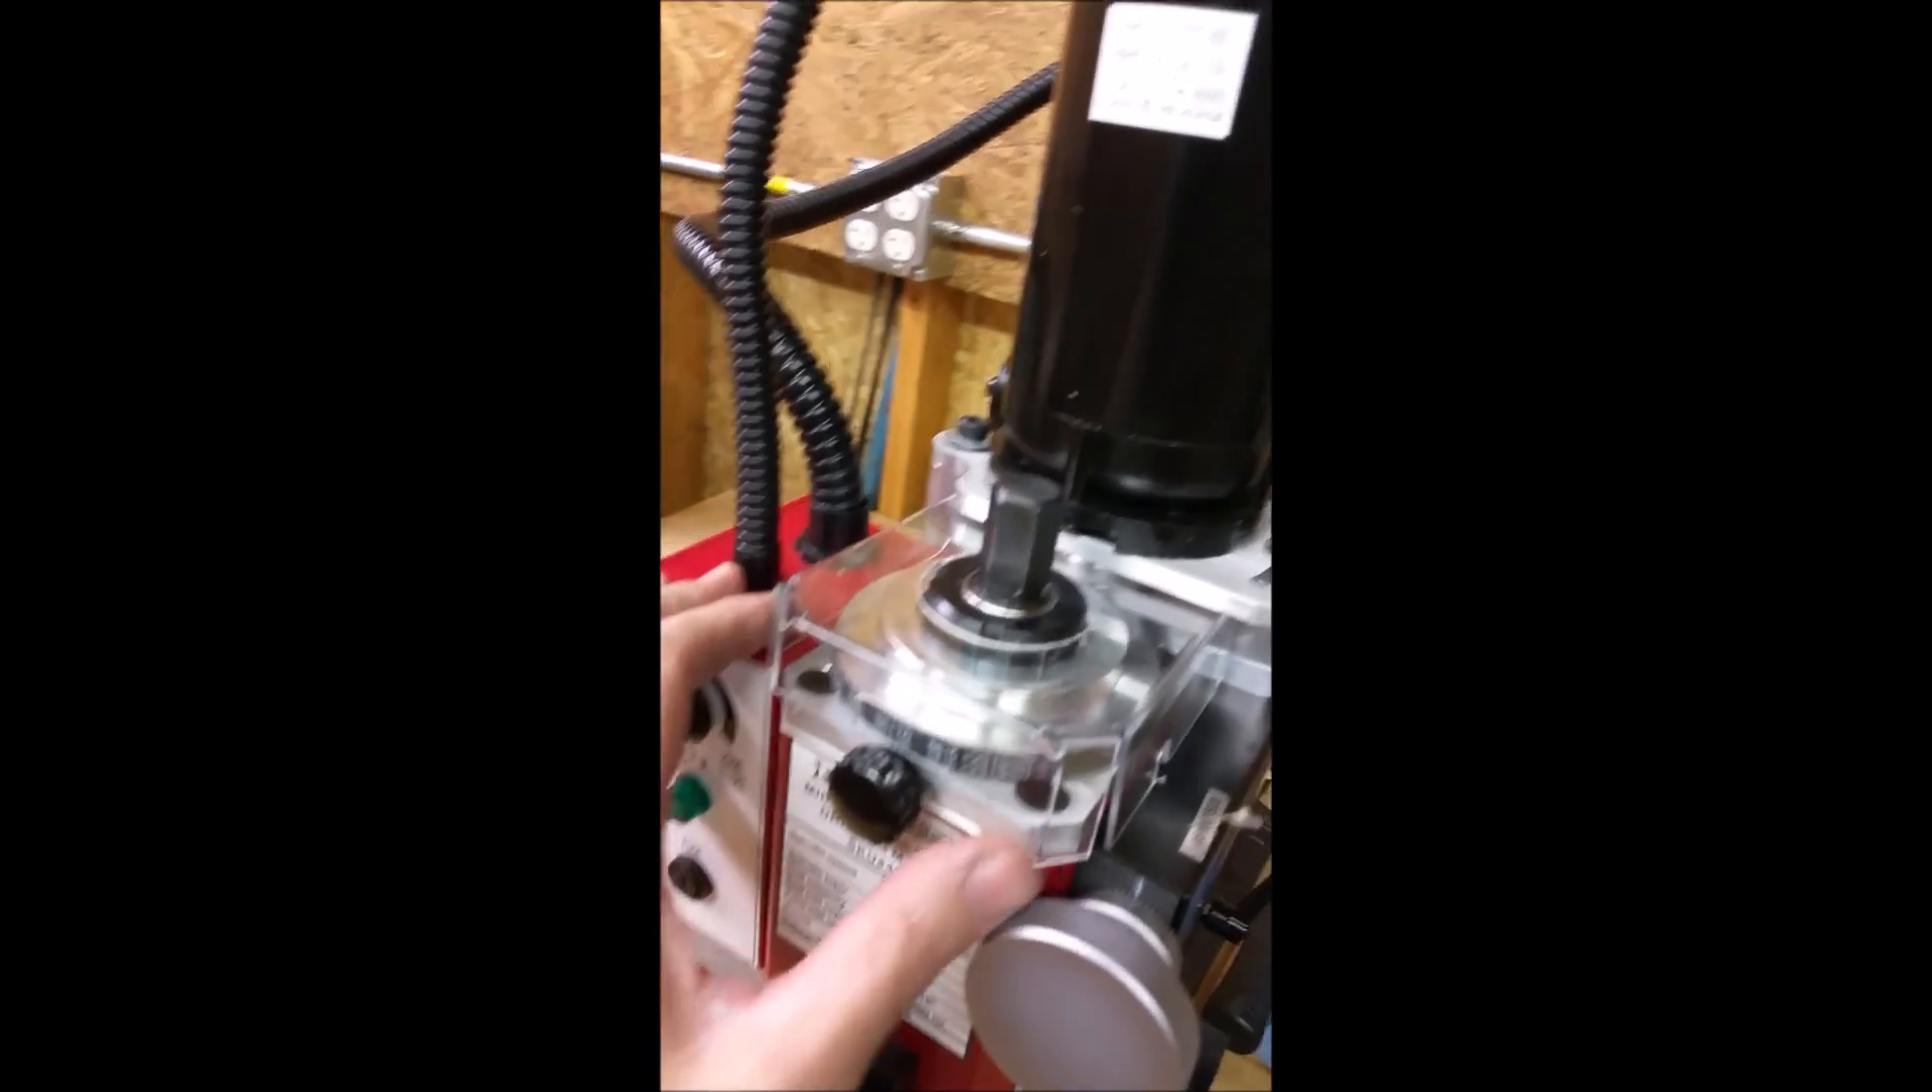I put the little plastic cover on.